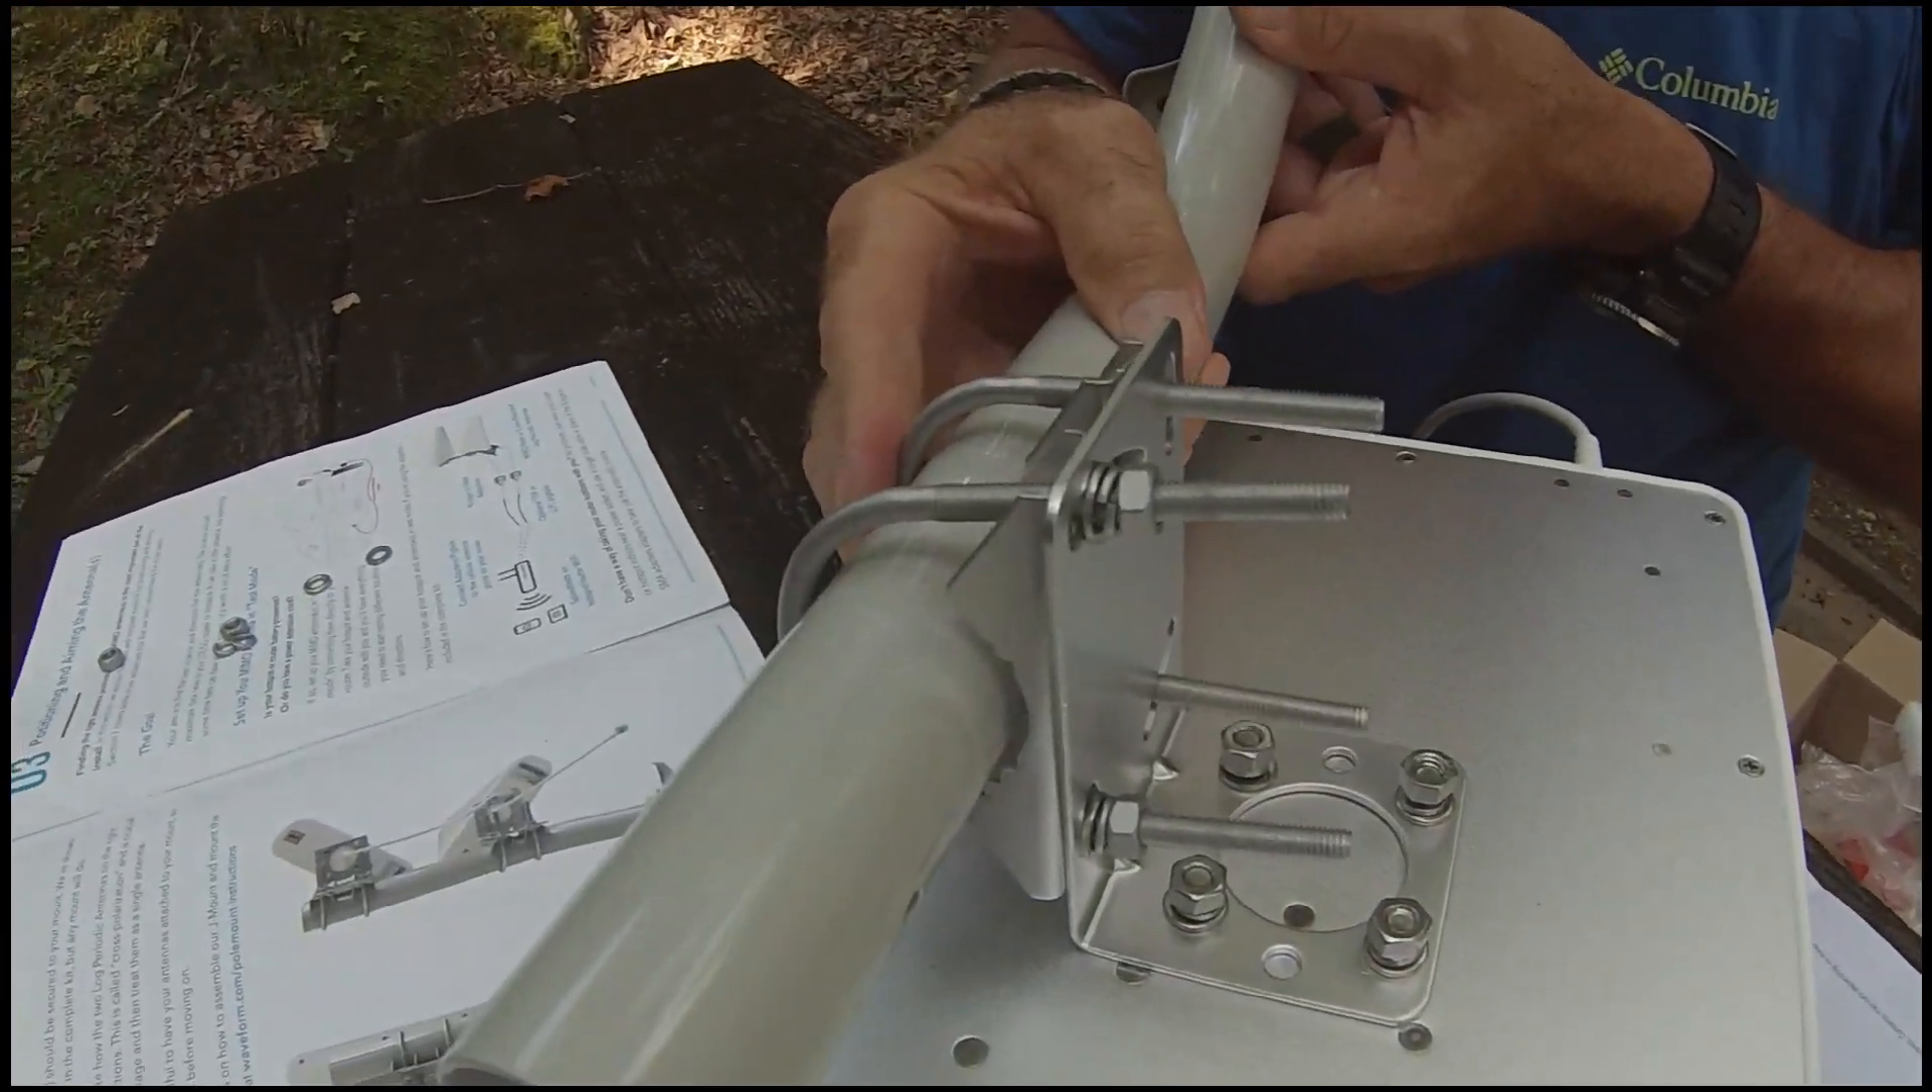You can see the U-bolts that just wrap around the antenna arm and then they're threaded through the L-bracket that's on the back of the antenna.